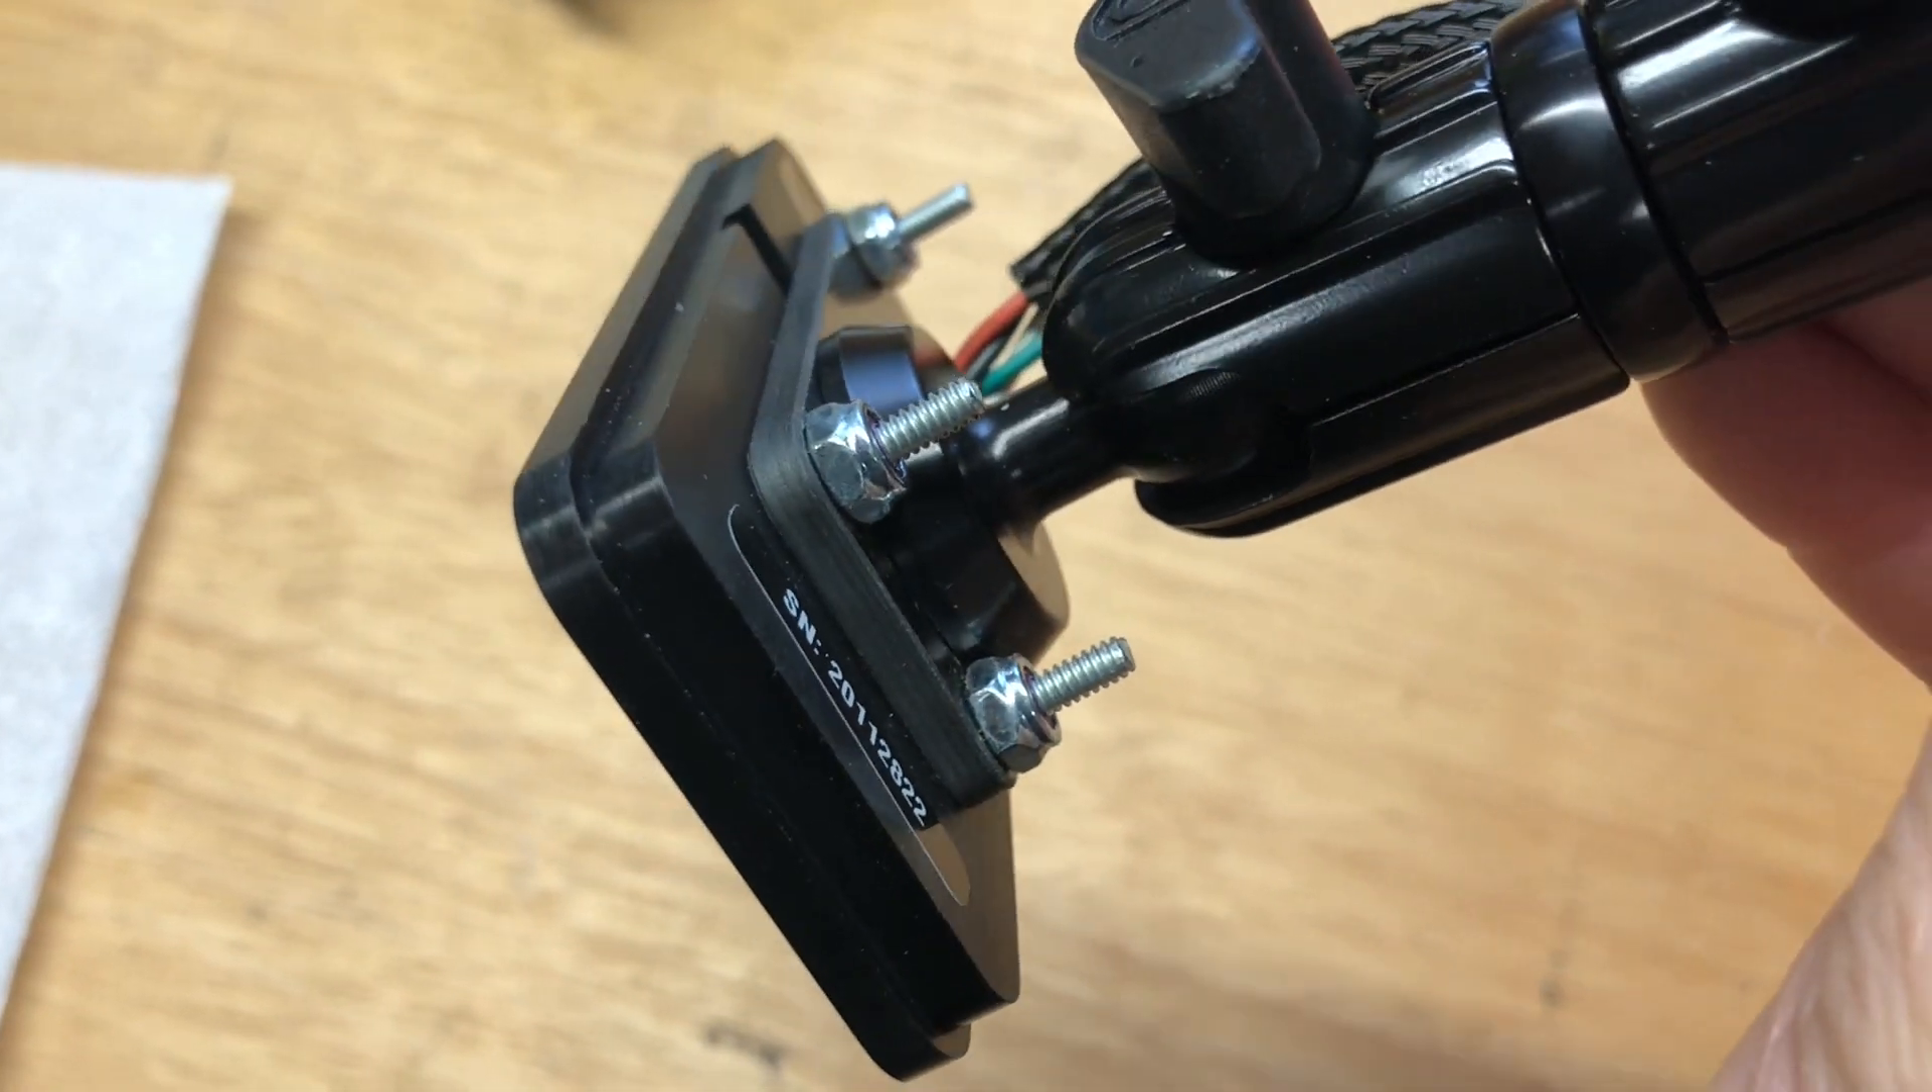These screws kind of stick out a little bit long on the back side.